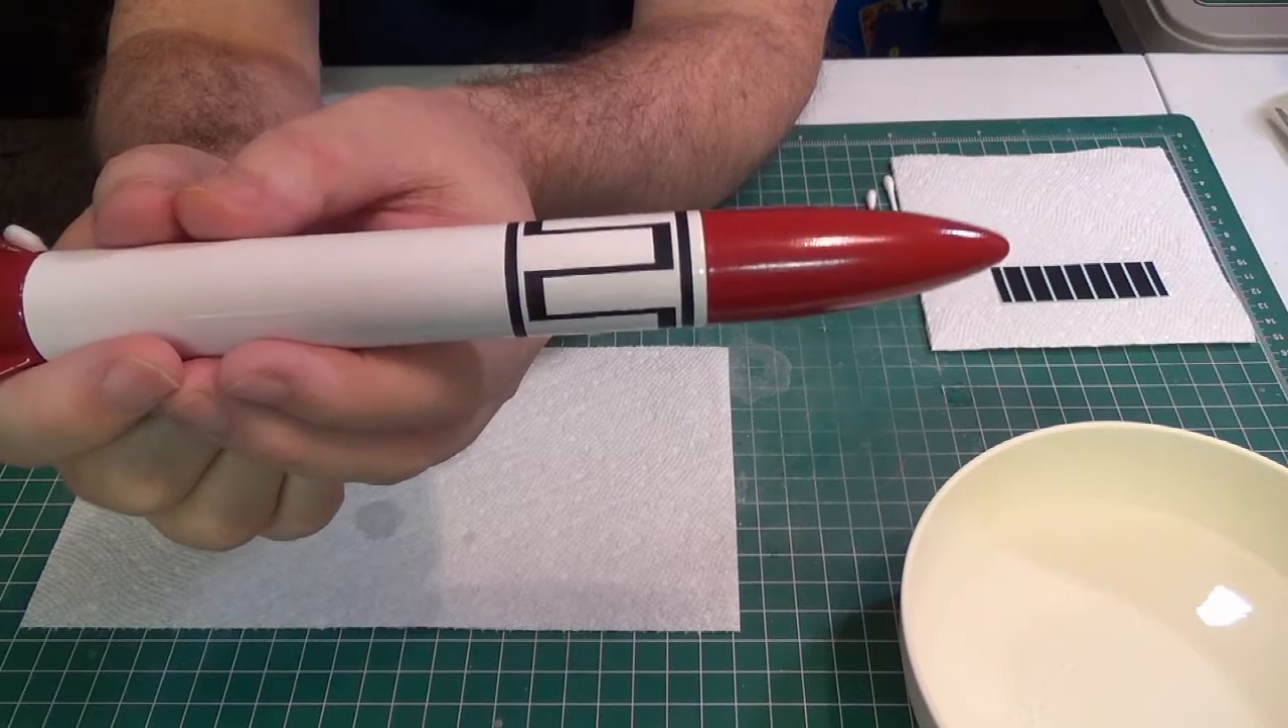So there you have that first decal in place and I am very happy with the way that went on and I'm very happy with the fit.